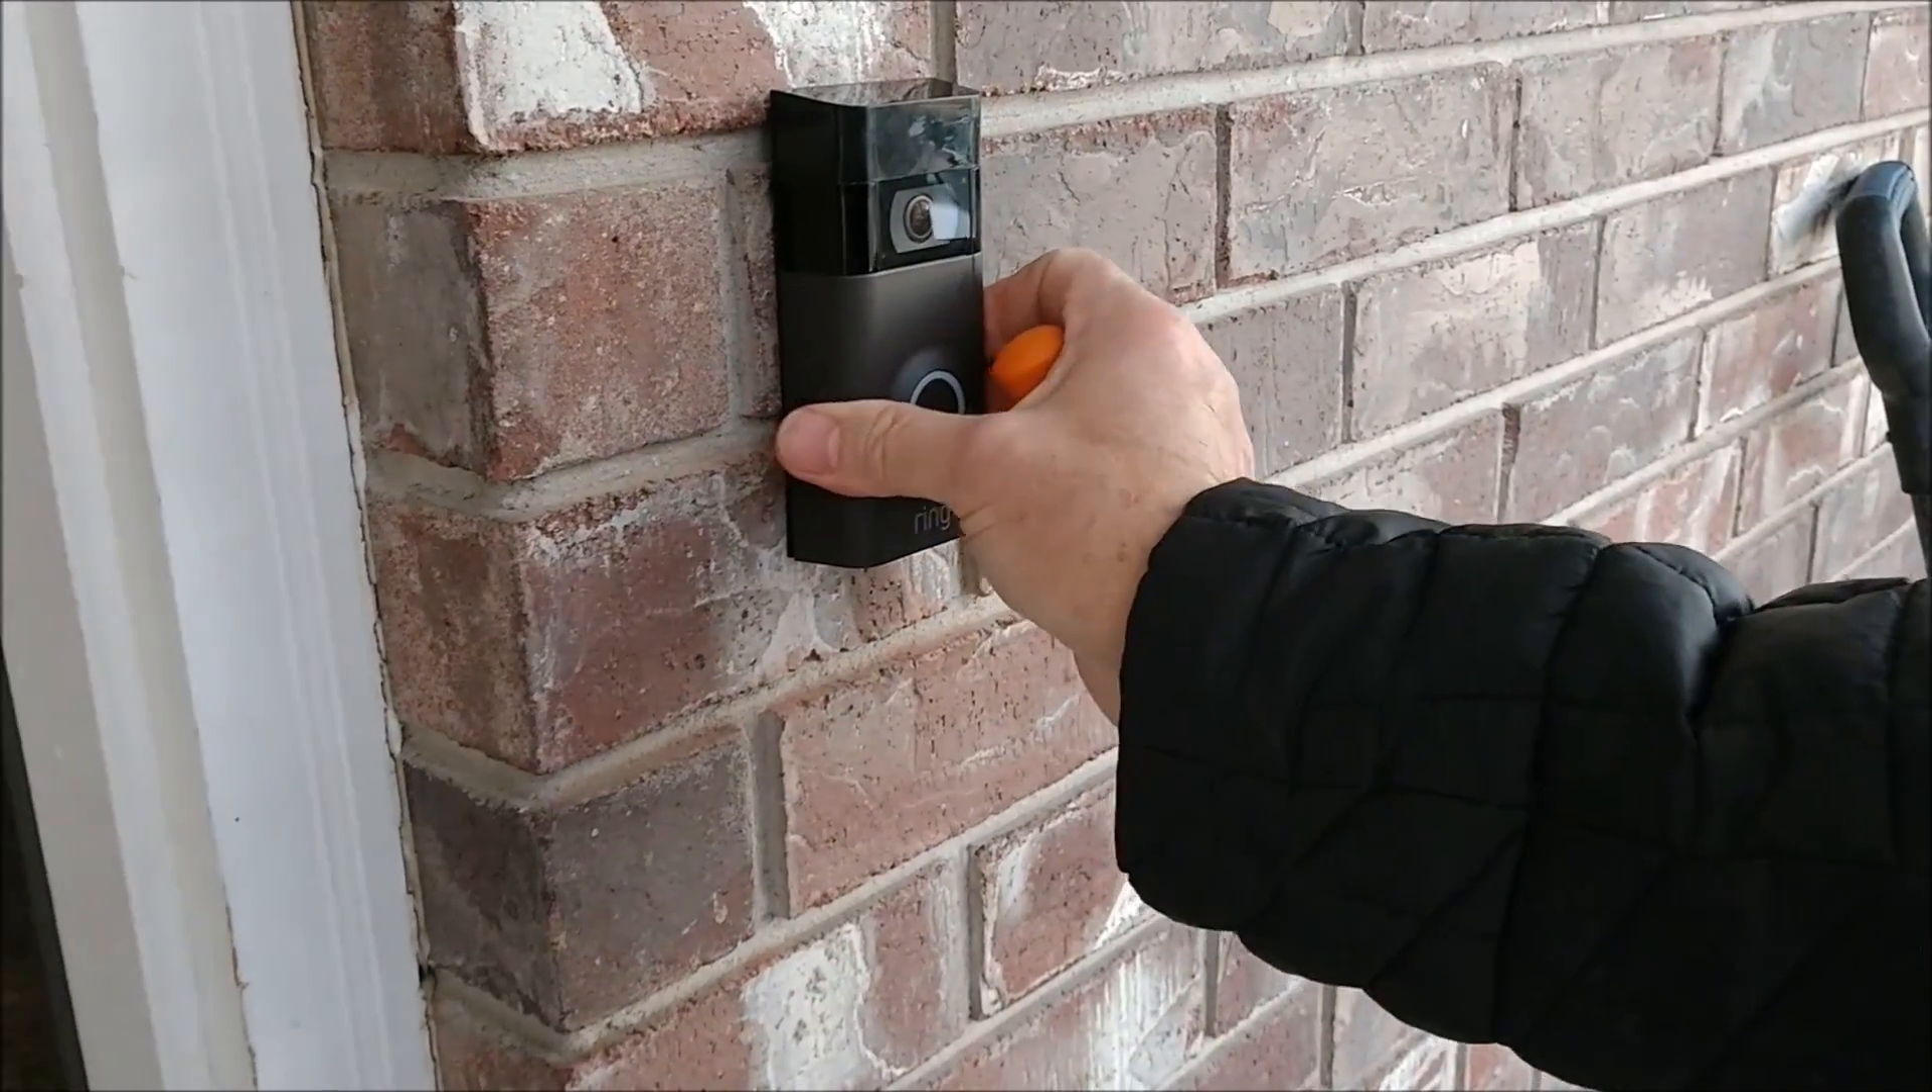Okay, so you've put the face plate on.